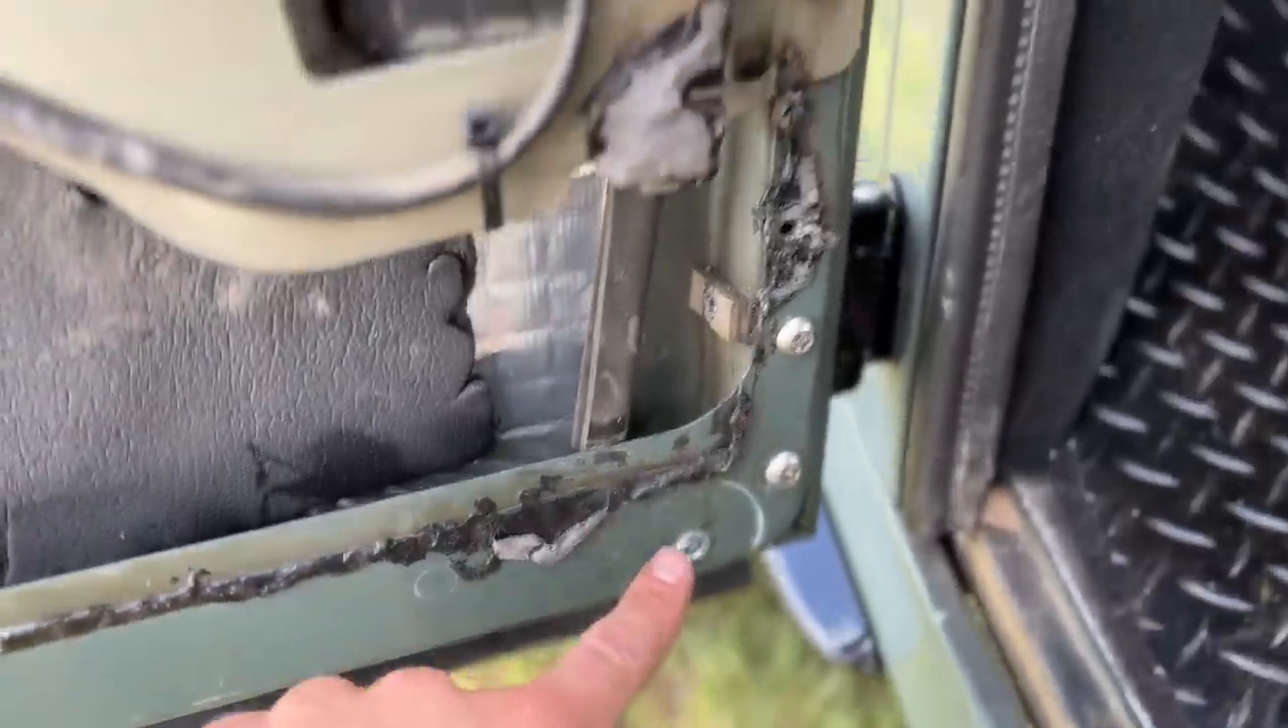So that is all the rivnuts into the holes they need to be in right down to the bottom one here across the top.